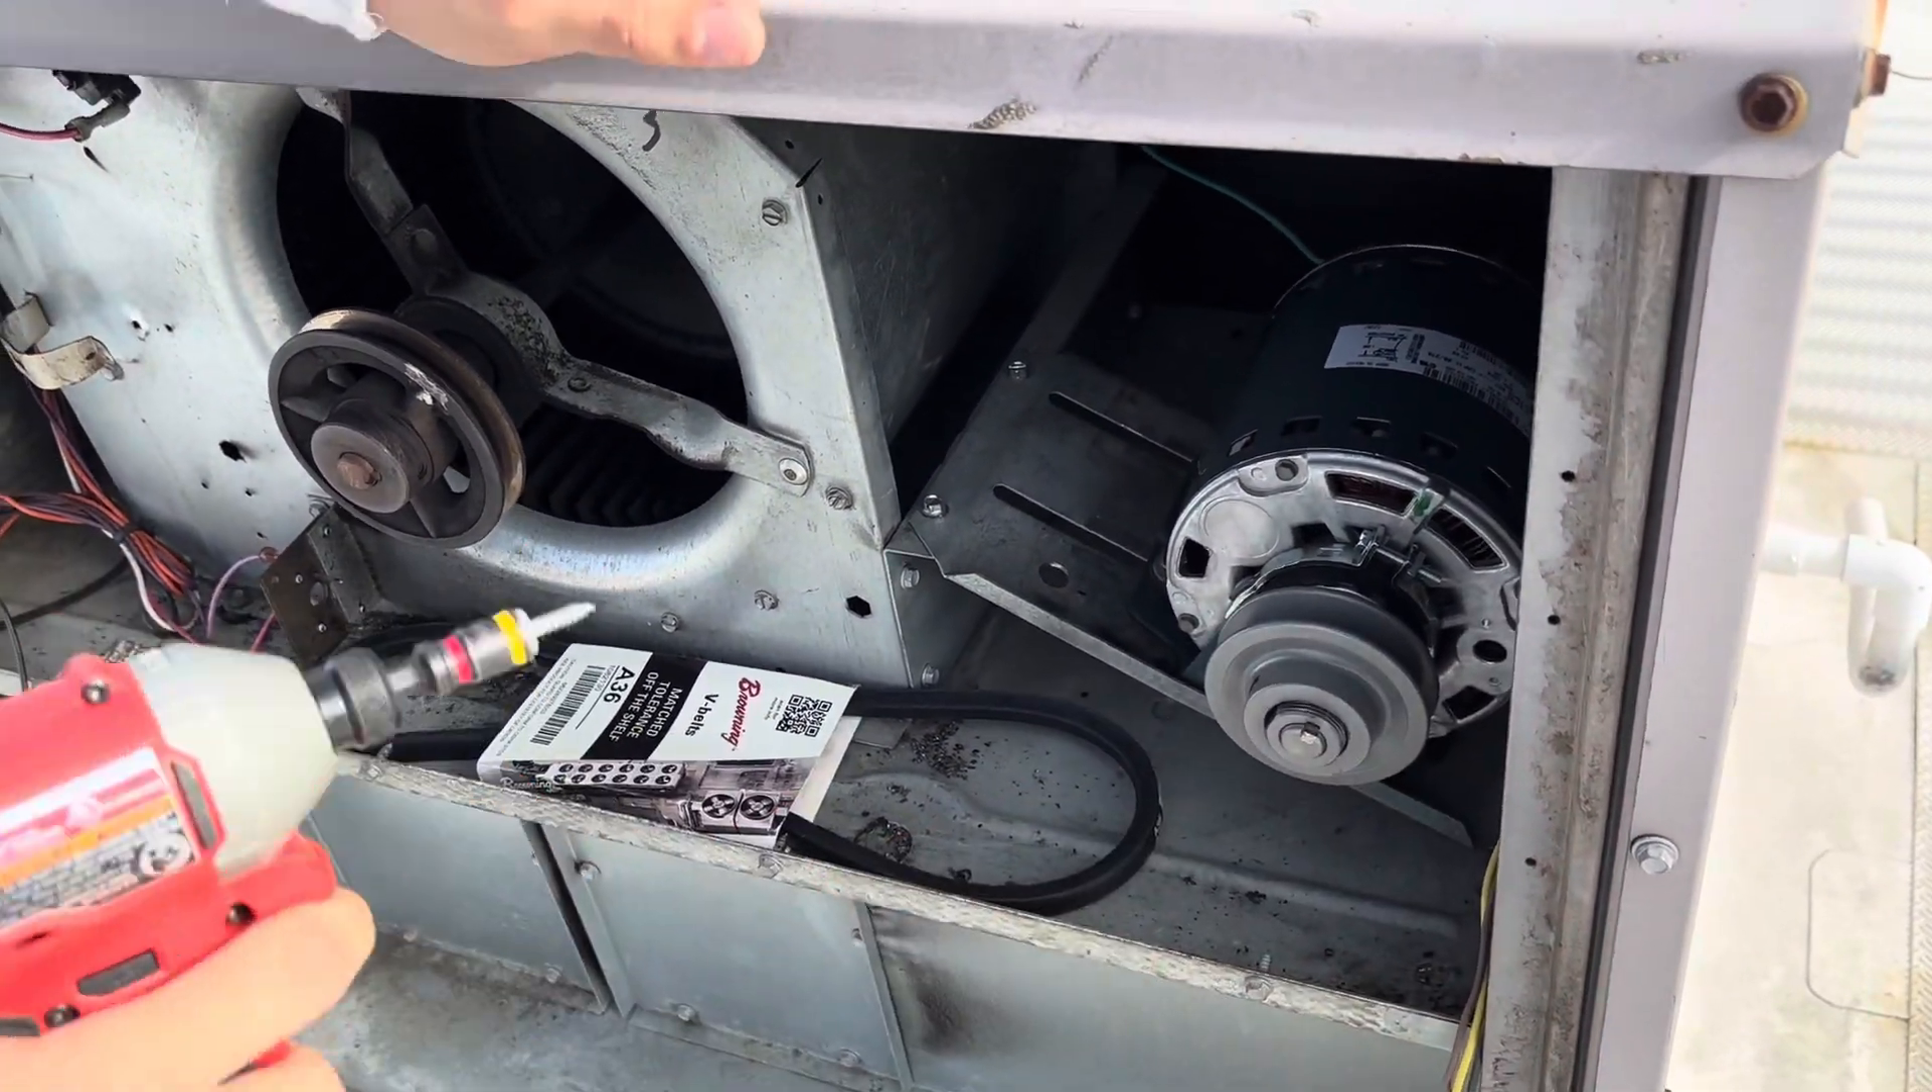All right we got our new motor on the bracket and we're putting it back in now.